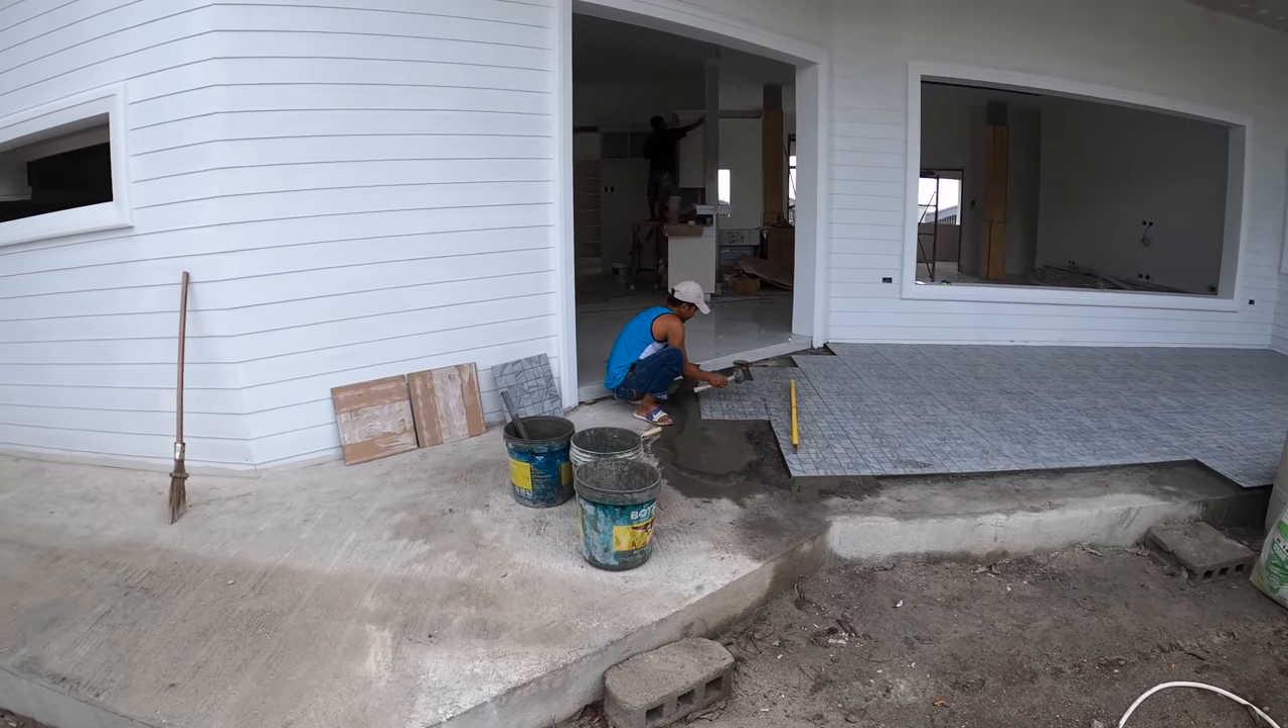The foreman is still continuing with the tile here on the back porch.